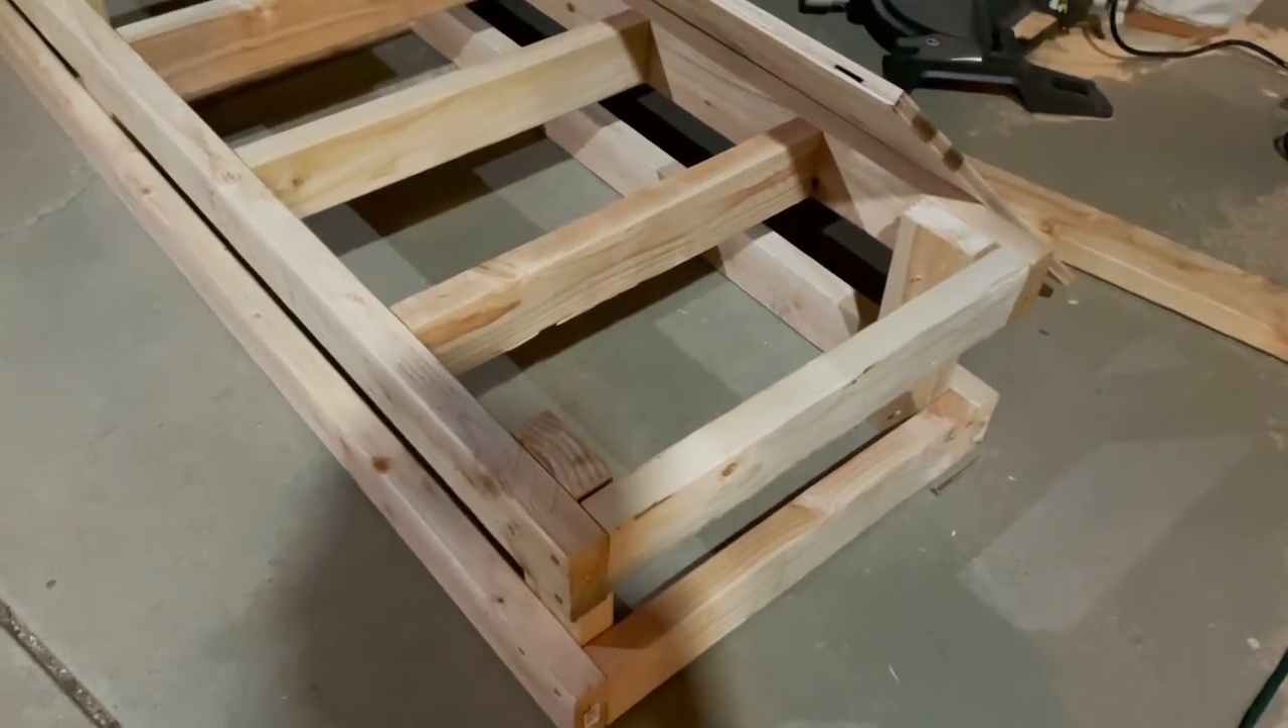I got the frame all done that was a nightmare now we just got to screw down the top piece of ply and the ply on the side.